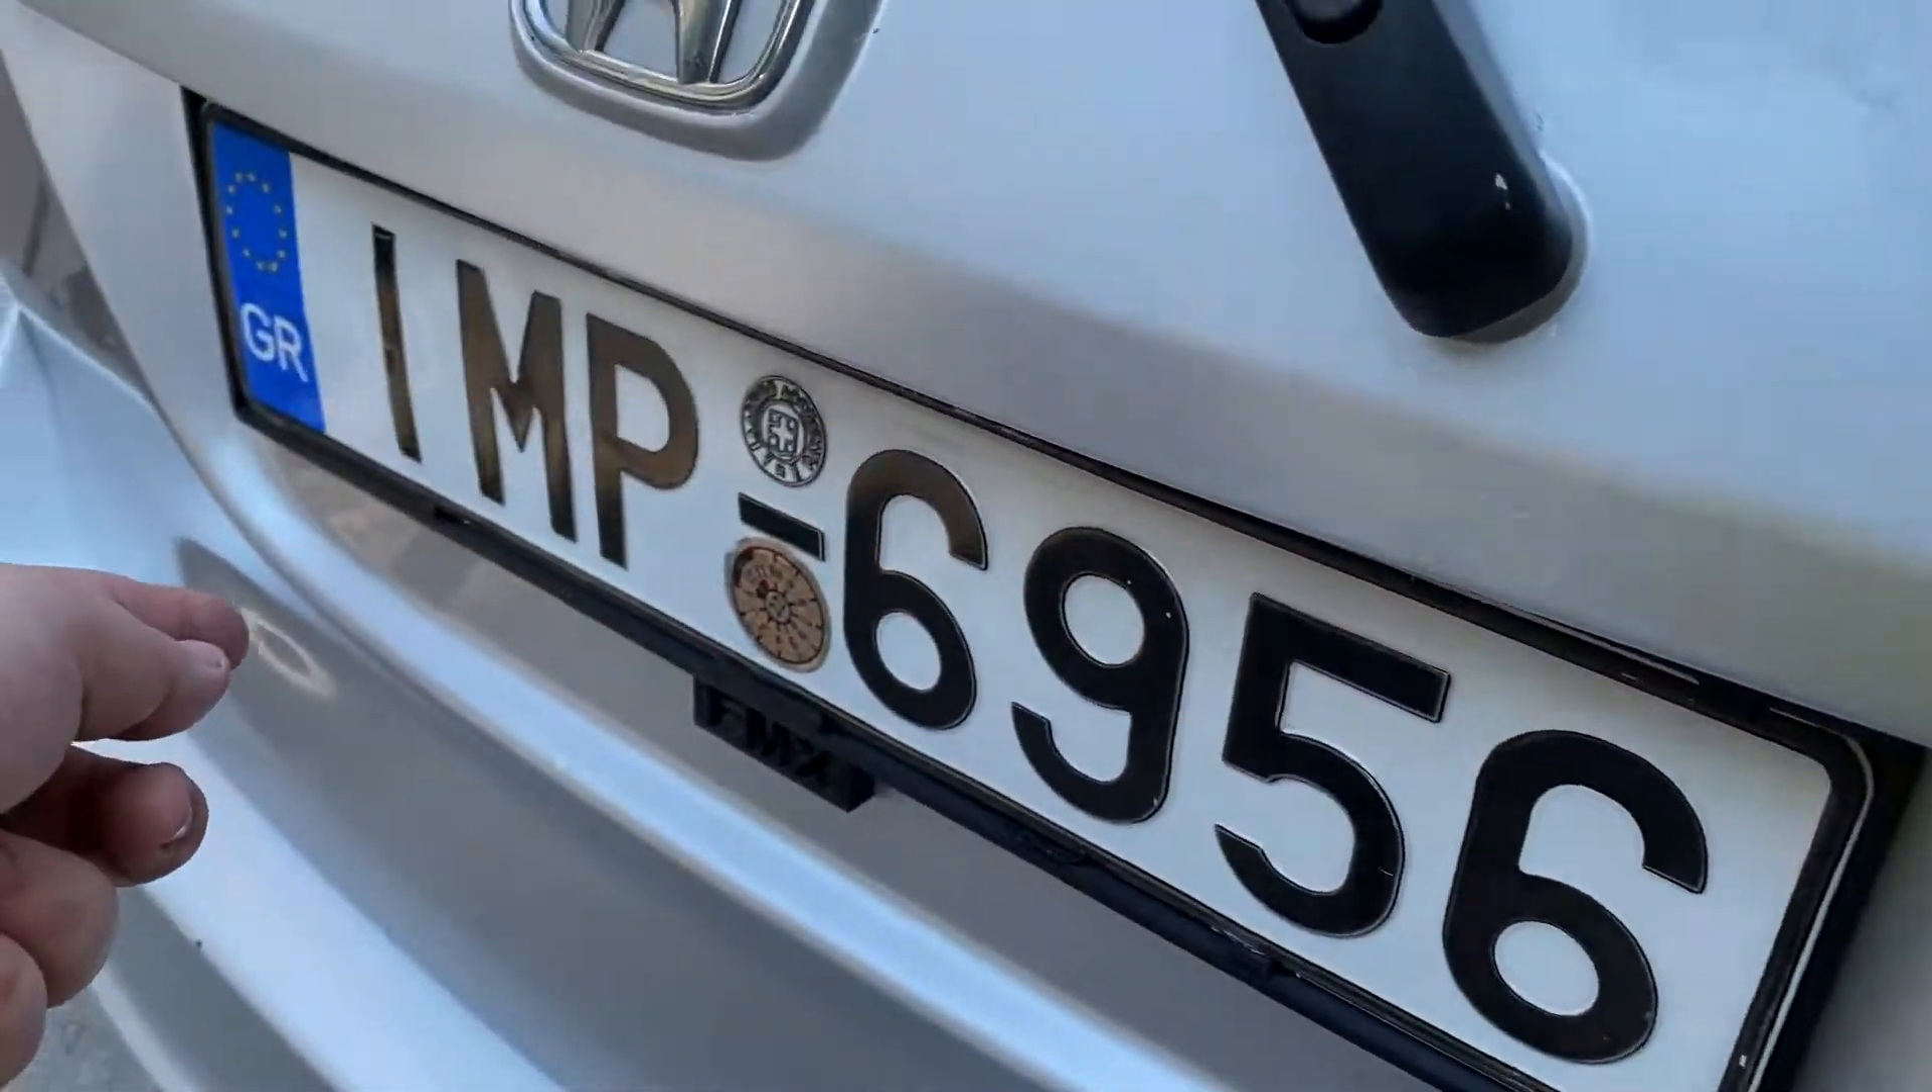You have to manipulate a little bit the plate to make it fit. But I adjusted it already. It fits really nice.